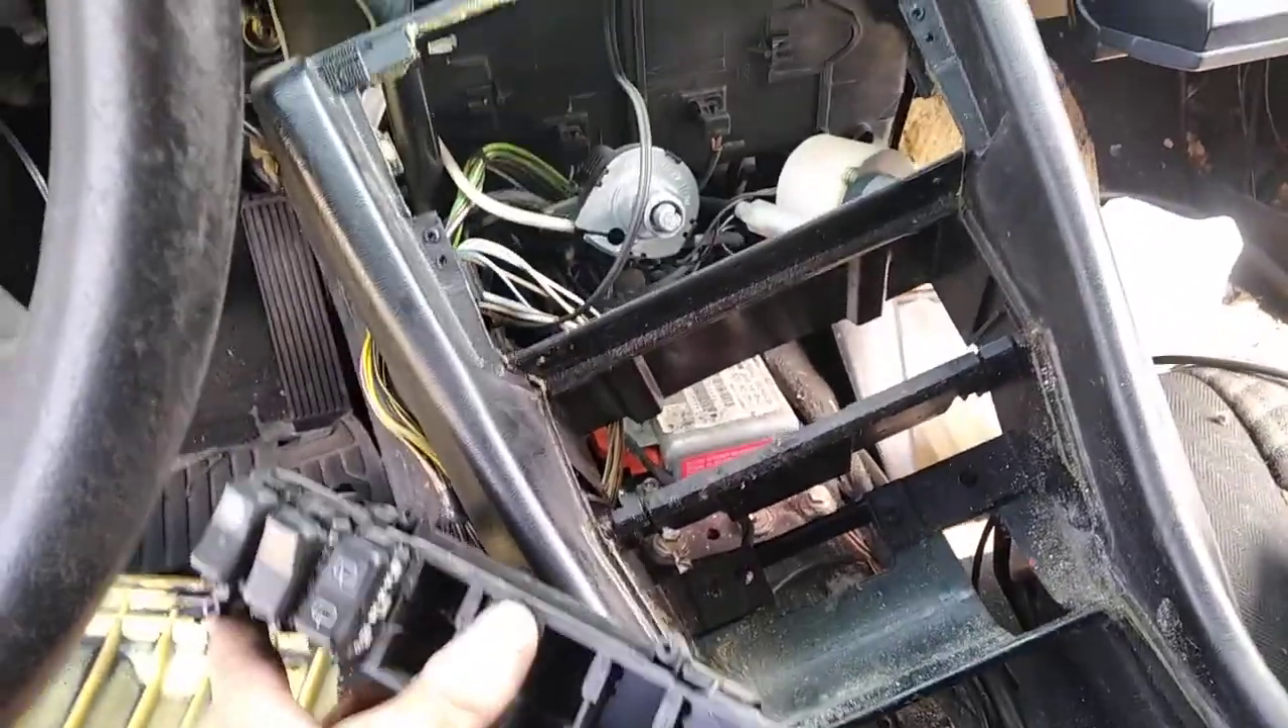Zobaczcie, te akcesoria z przyciskami, to to już wisi osobno.